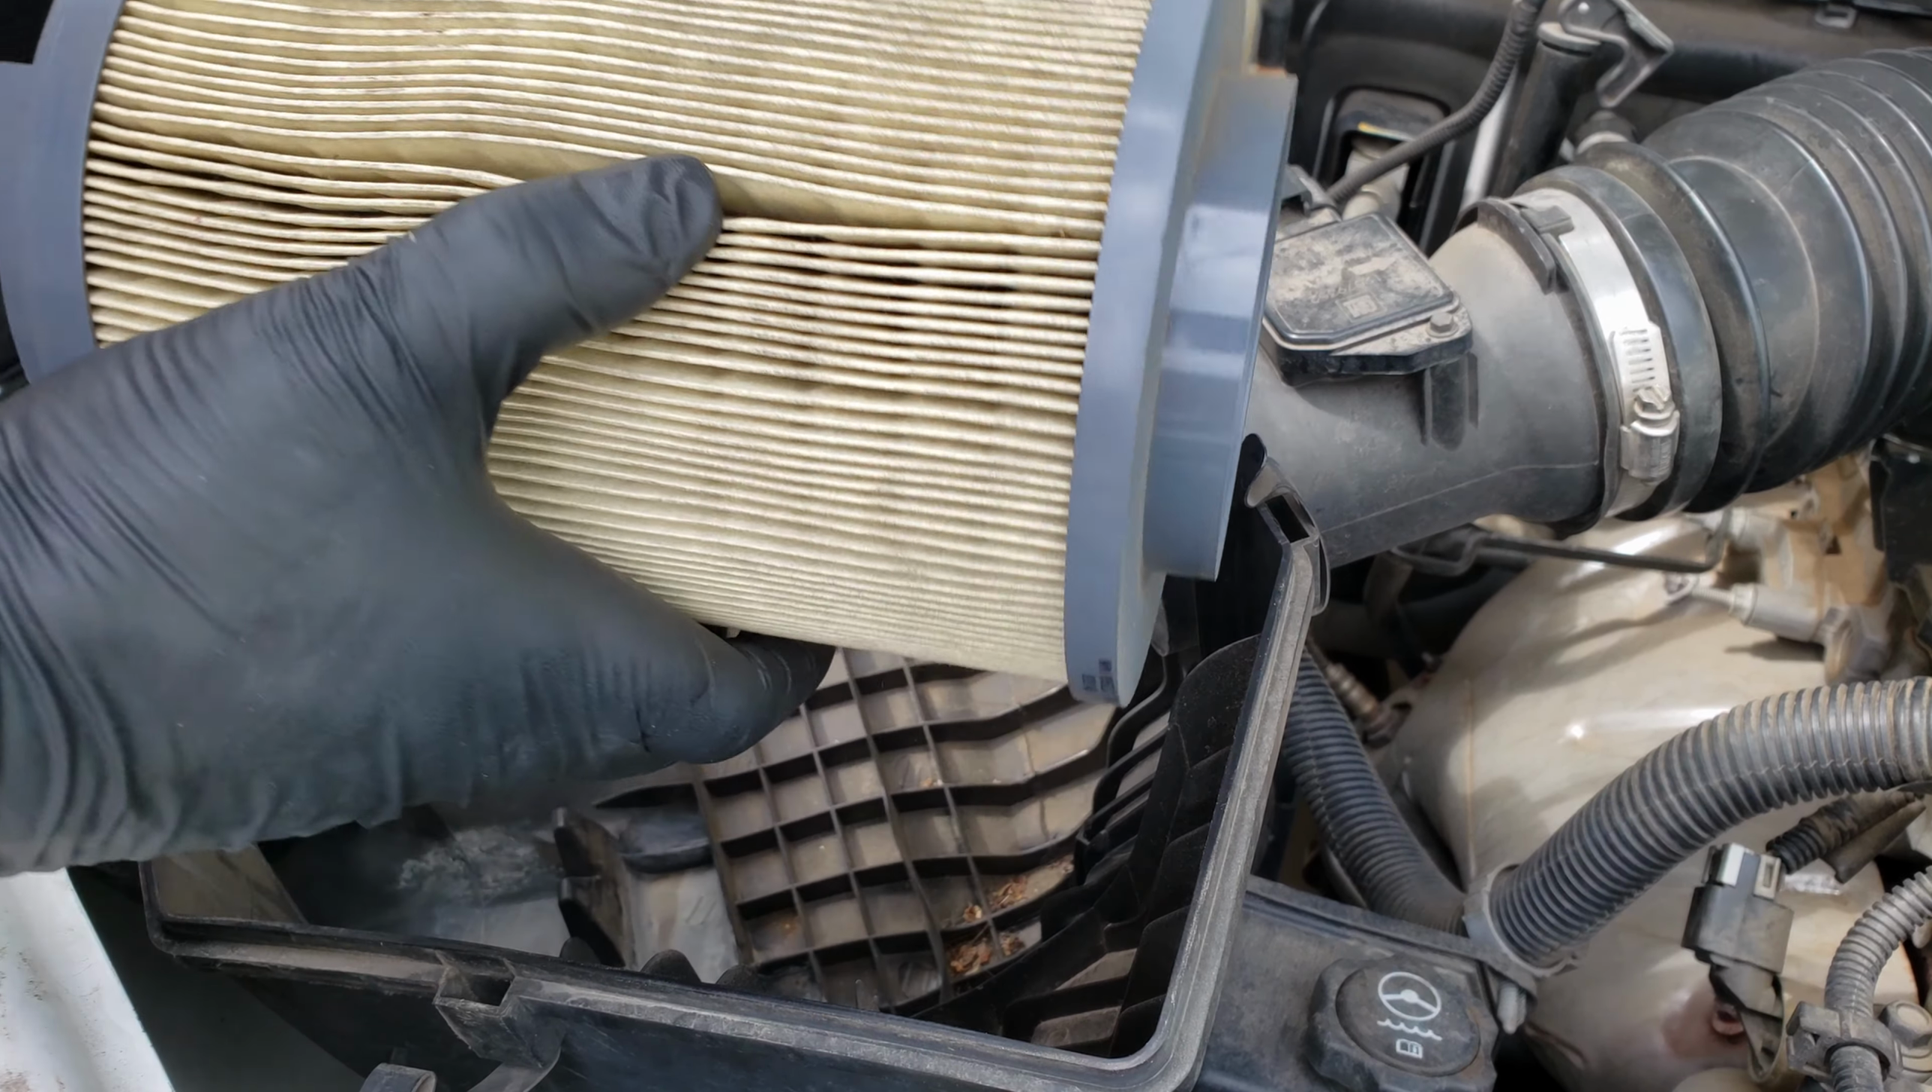With our cover off, we have access to our air filter, which is cylindrical for certain years, which I believe are 2003 to 2007s.